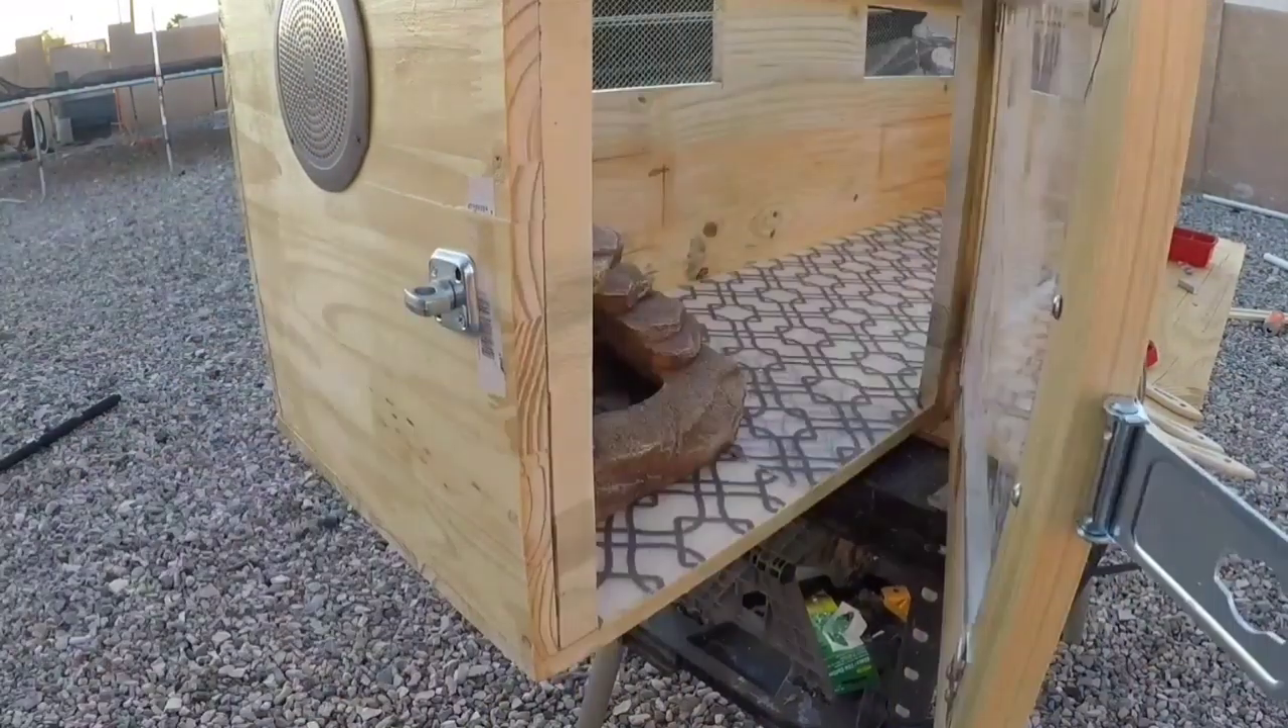The last thing we did was put a latch here.